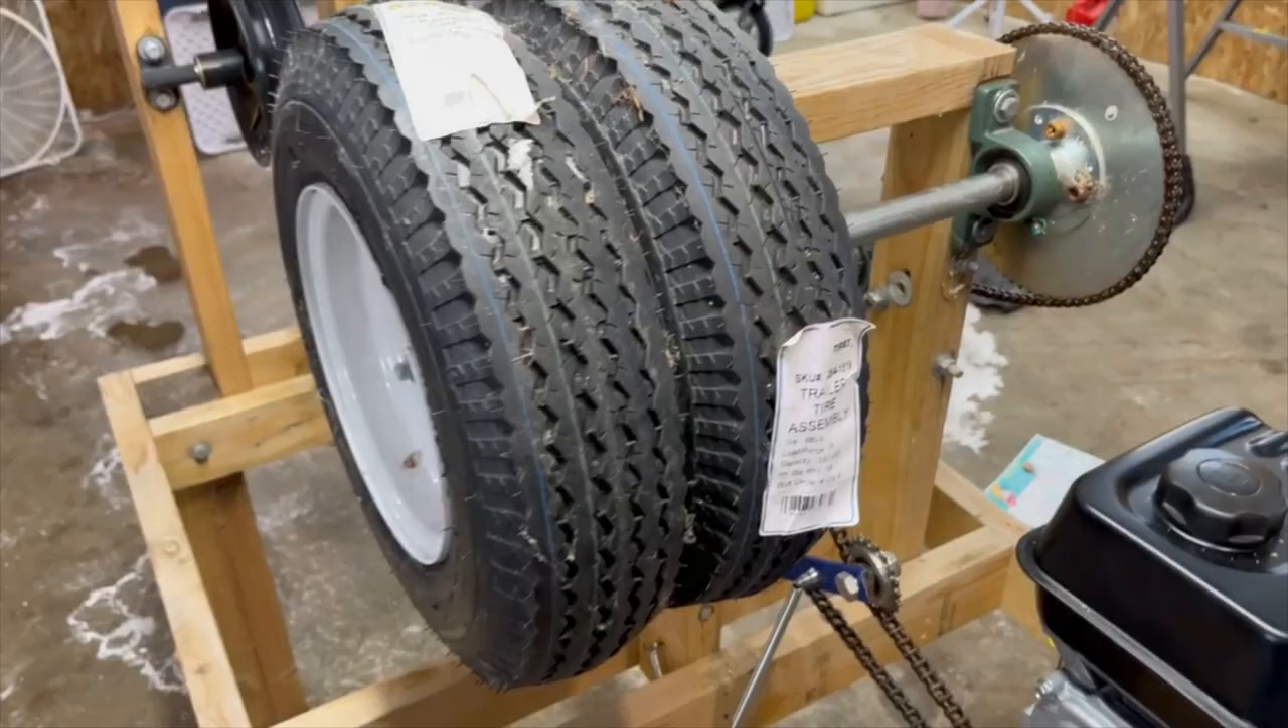I got the tires back on.